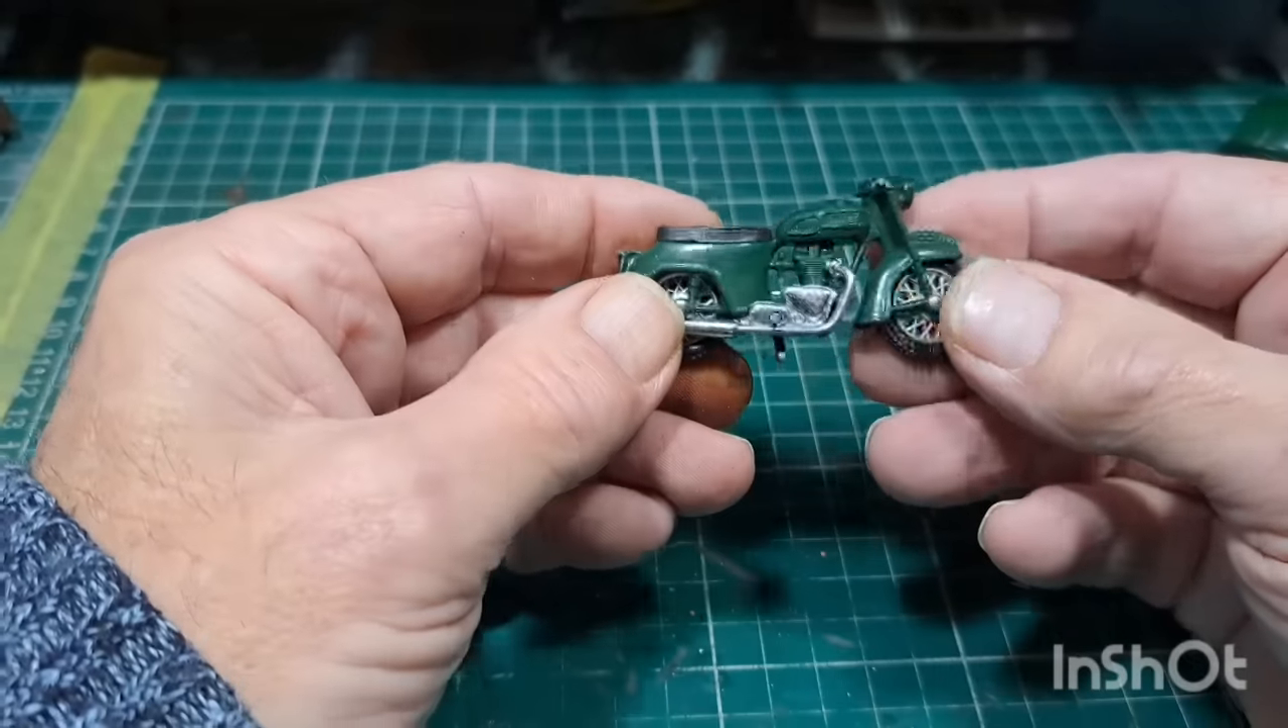Just needs handlebars really.